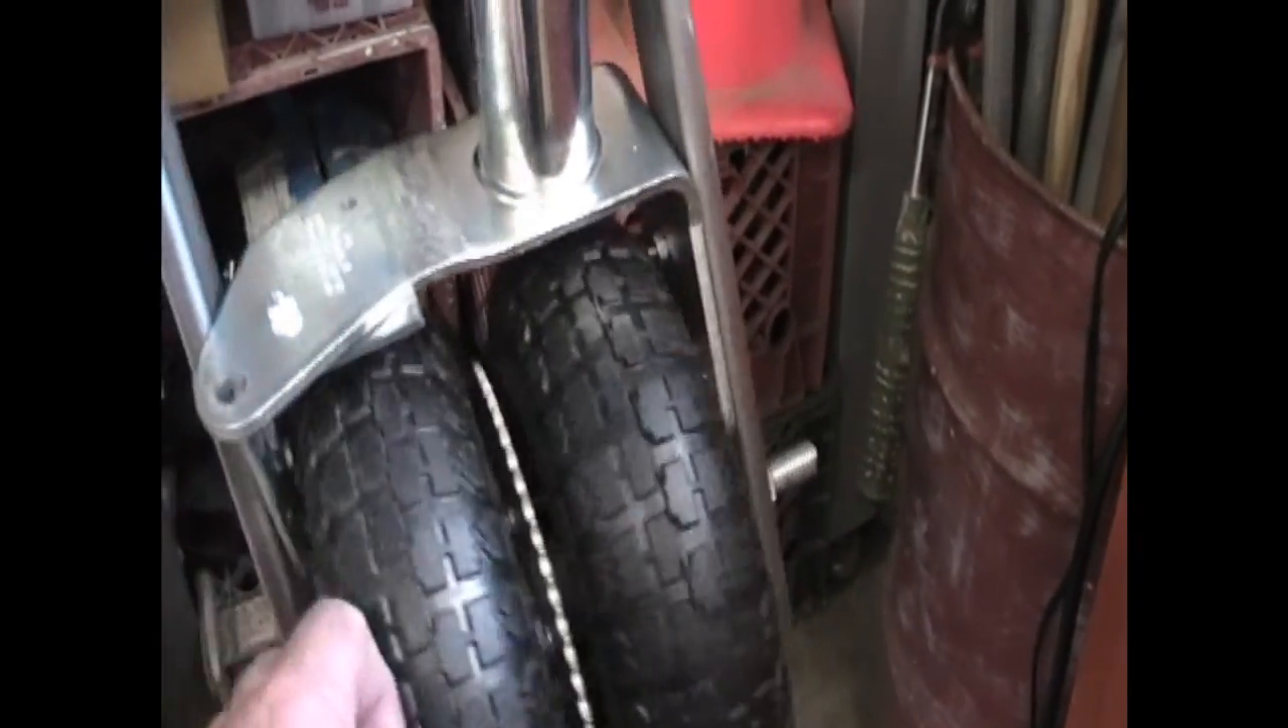I've got the two wheels mounted. There's my jack caster that I bought from E-Trailer.